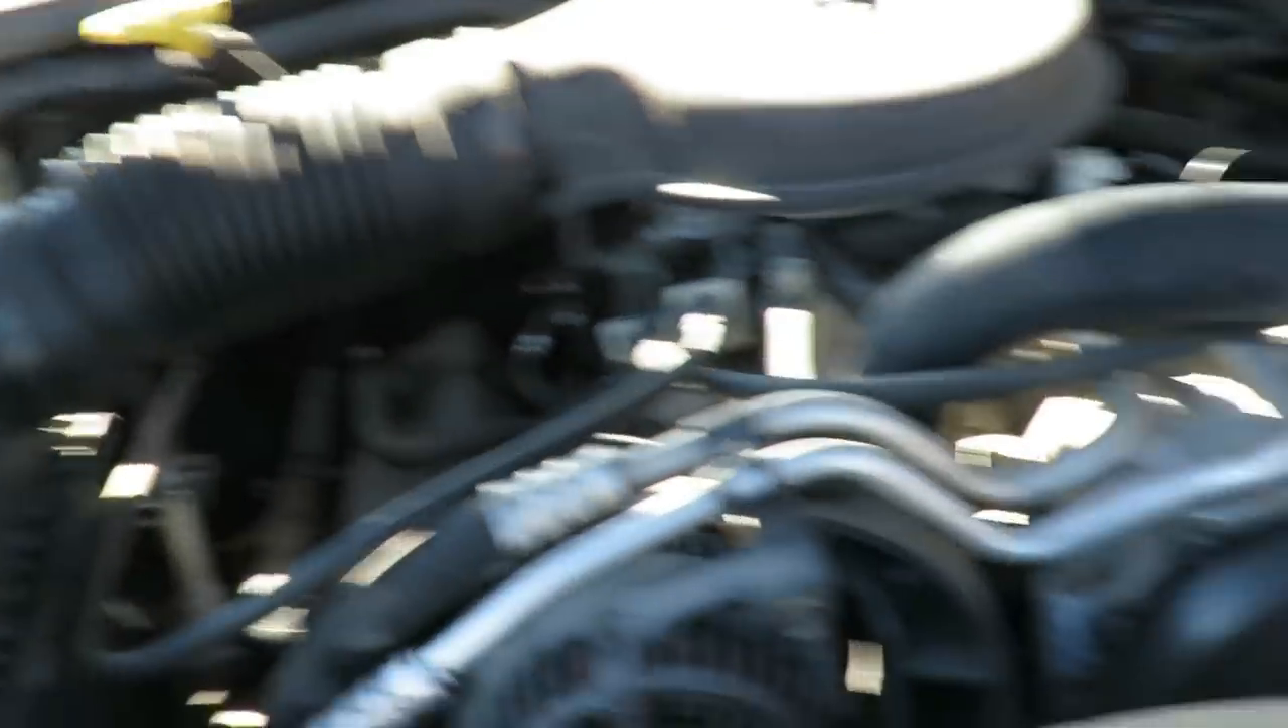I got the hood open. This is the engine we got to pull out.